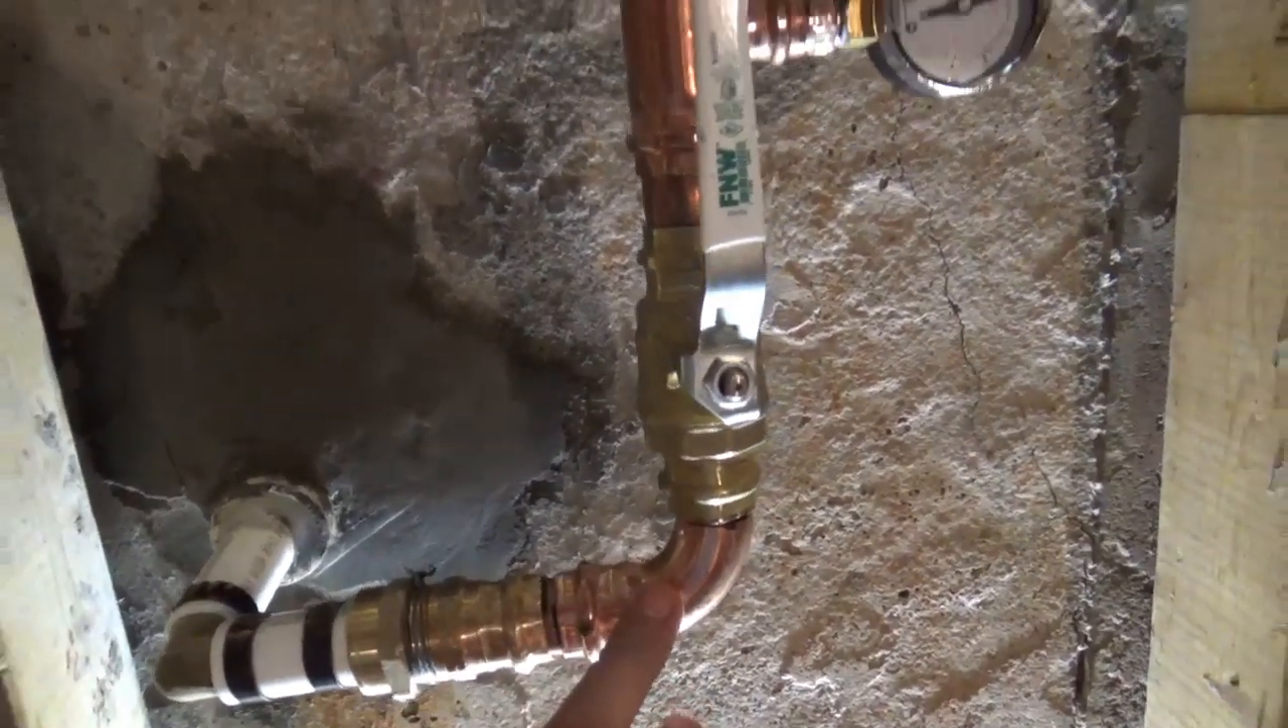Alright, so we've got the hydraulic cement in place. We've got our pipe coming through the wall.